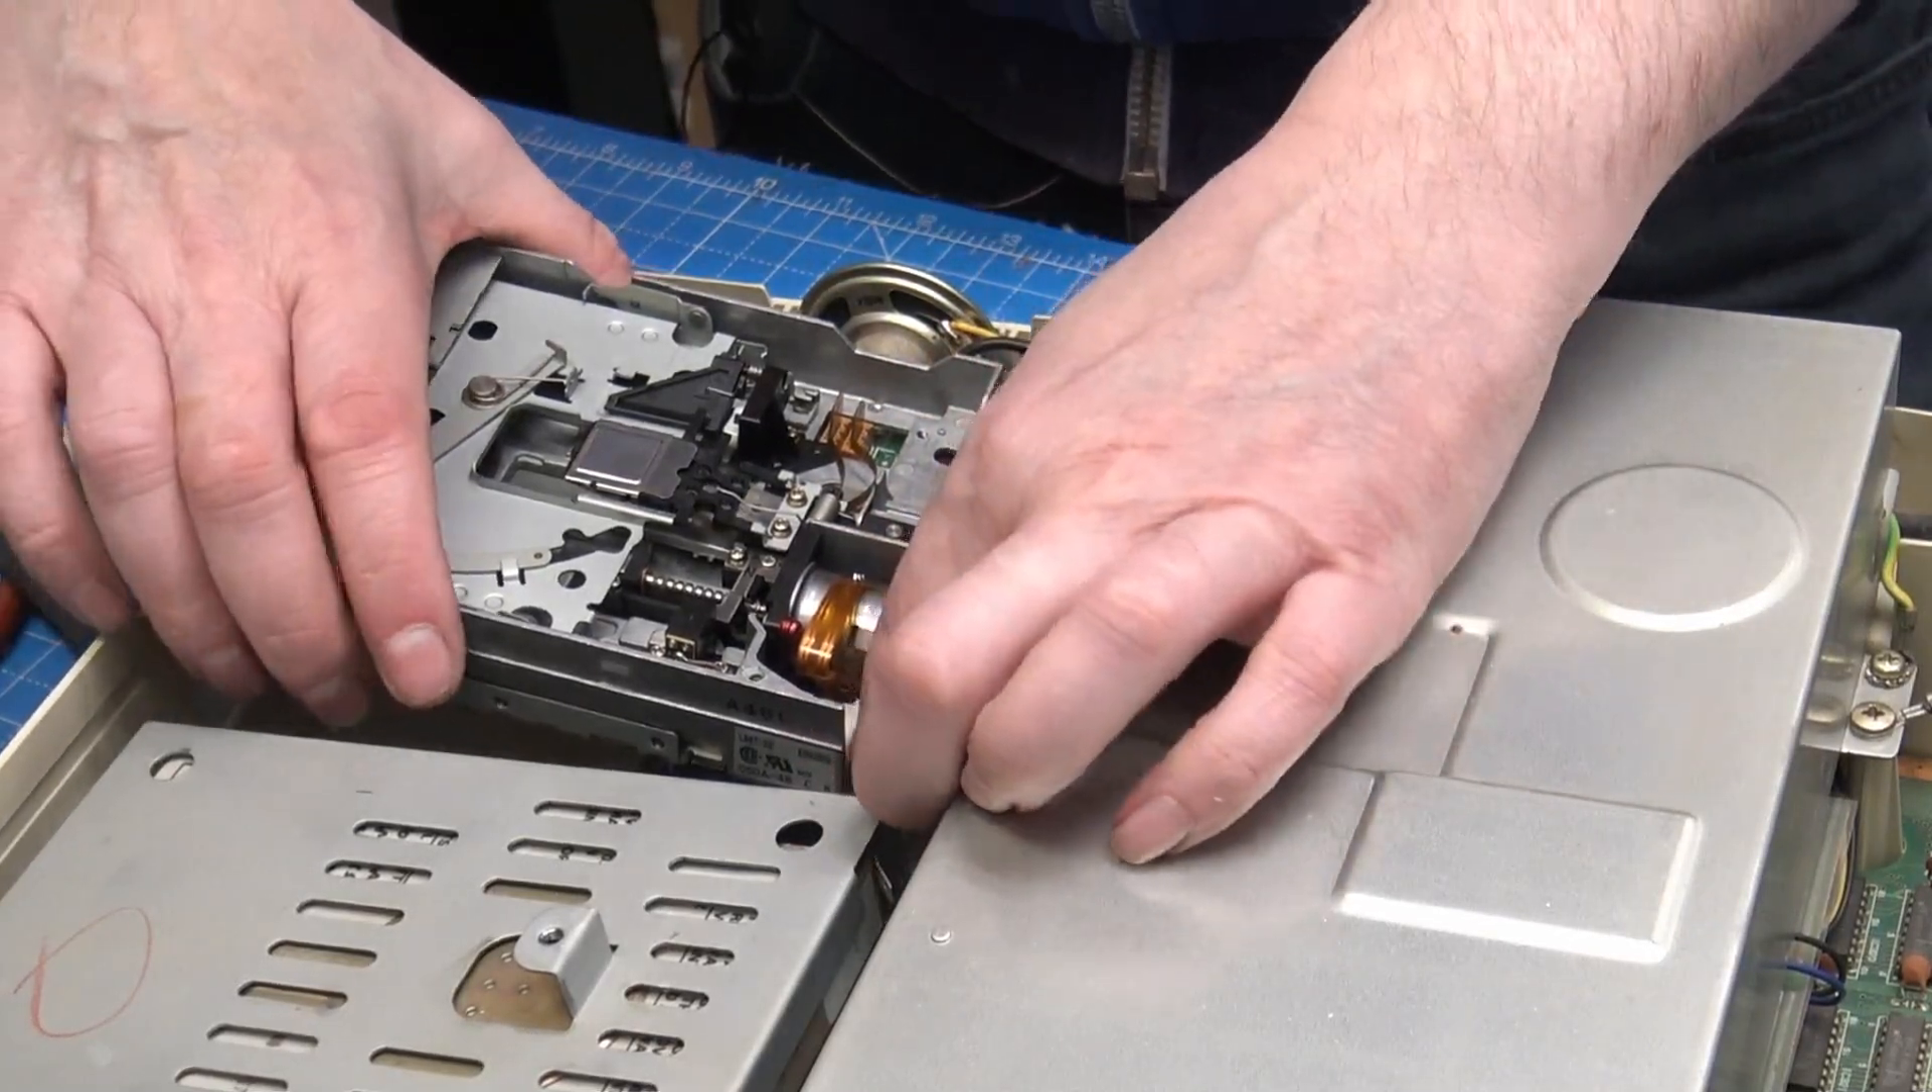Now we have the top off the drive.